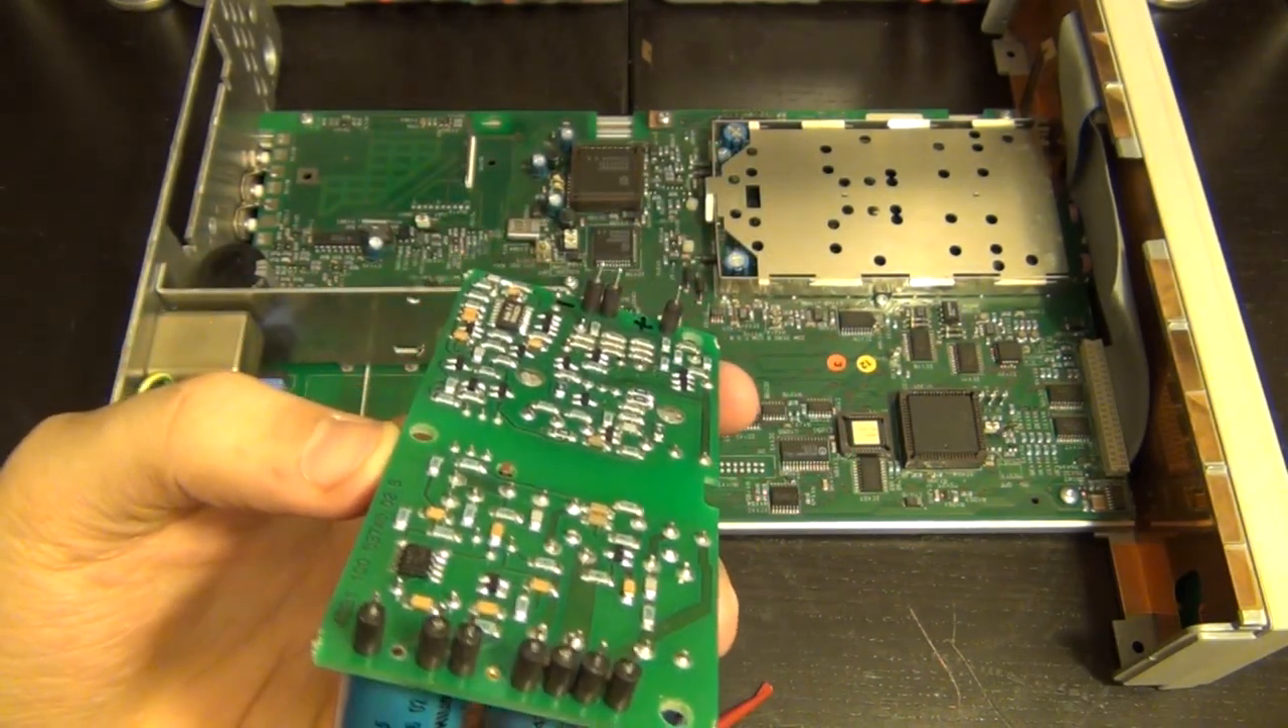So here's the power supply. It's fully taken out.